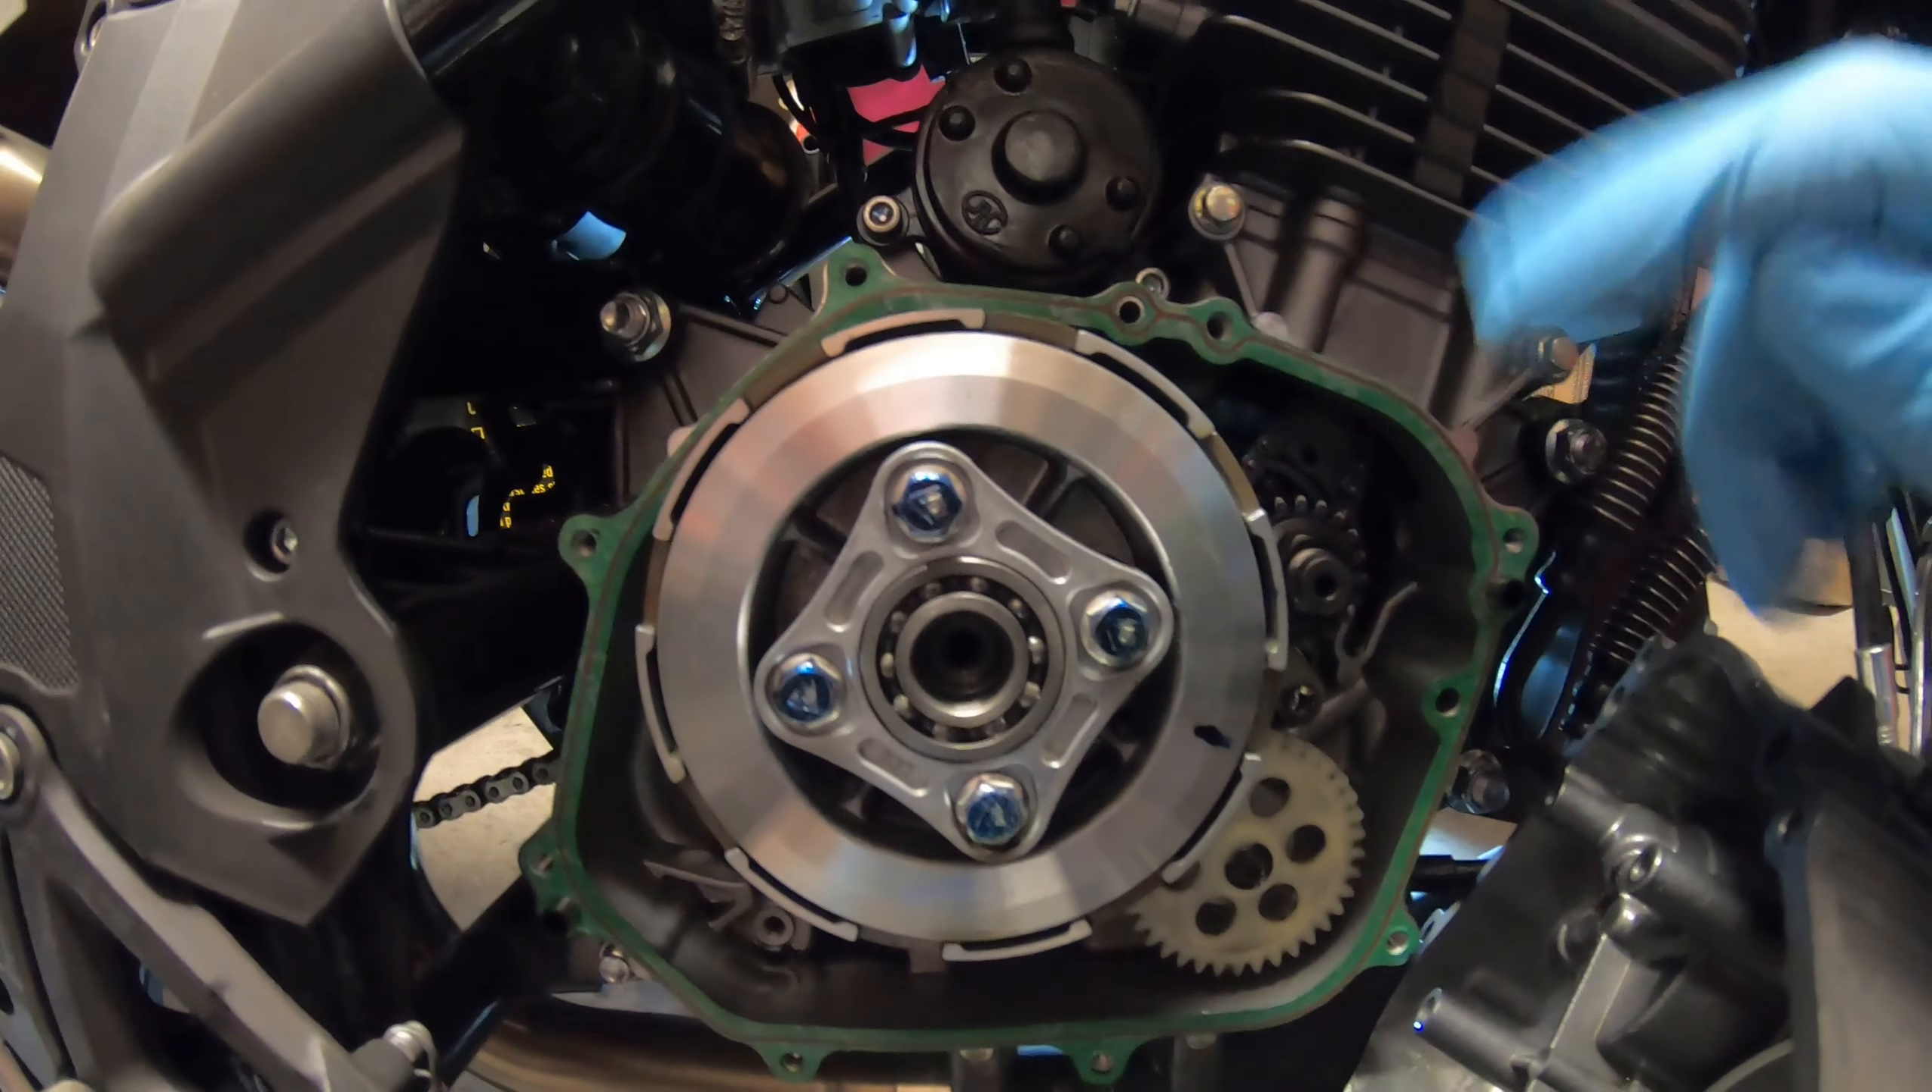All right, so here's what we're working with, now that we've got the clutch cover up and out of the way.